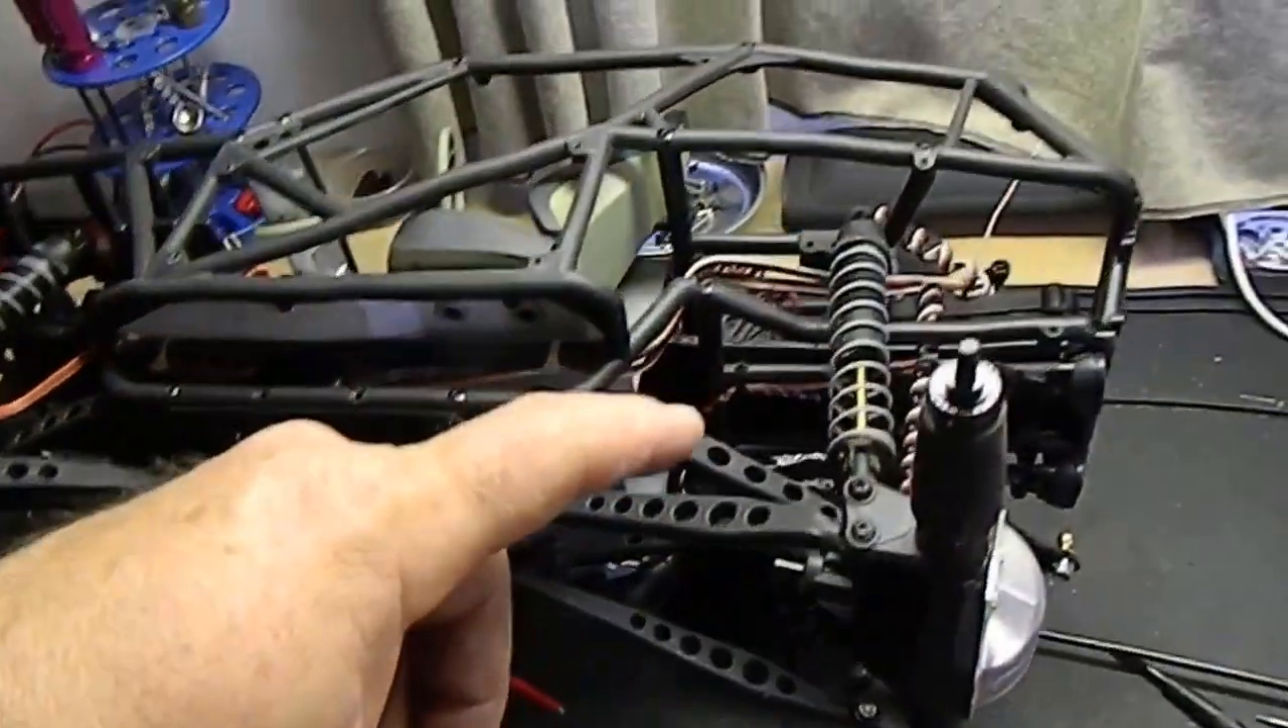All right we got the wheels off and as you can see we're going to have to take the shock off right here.